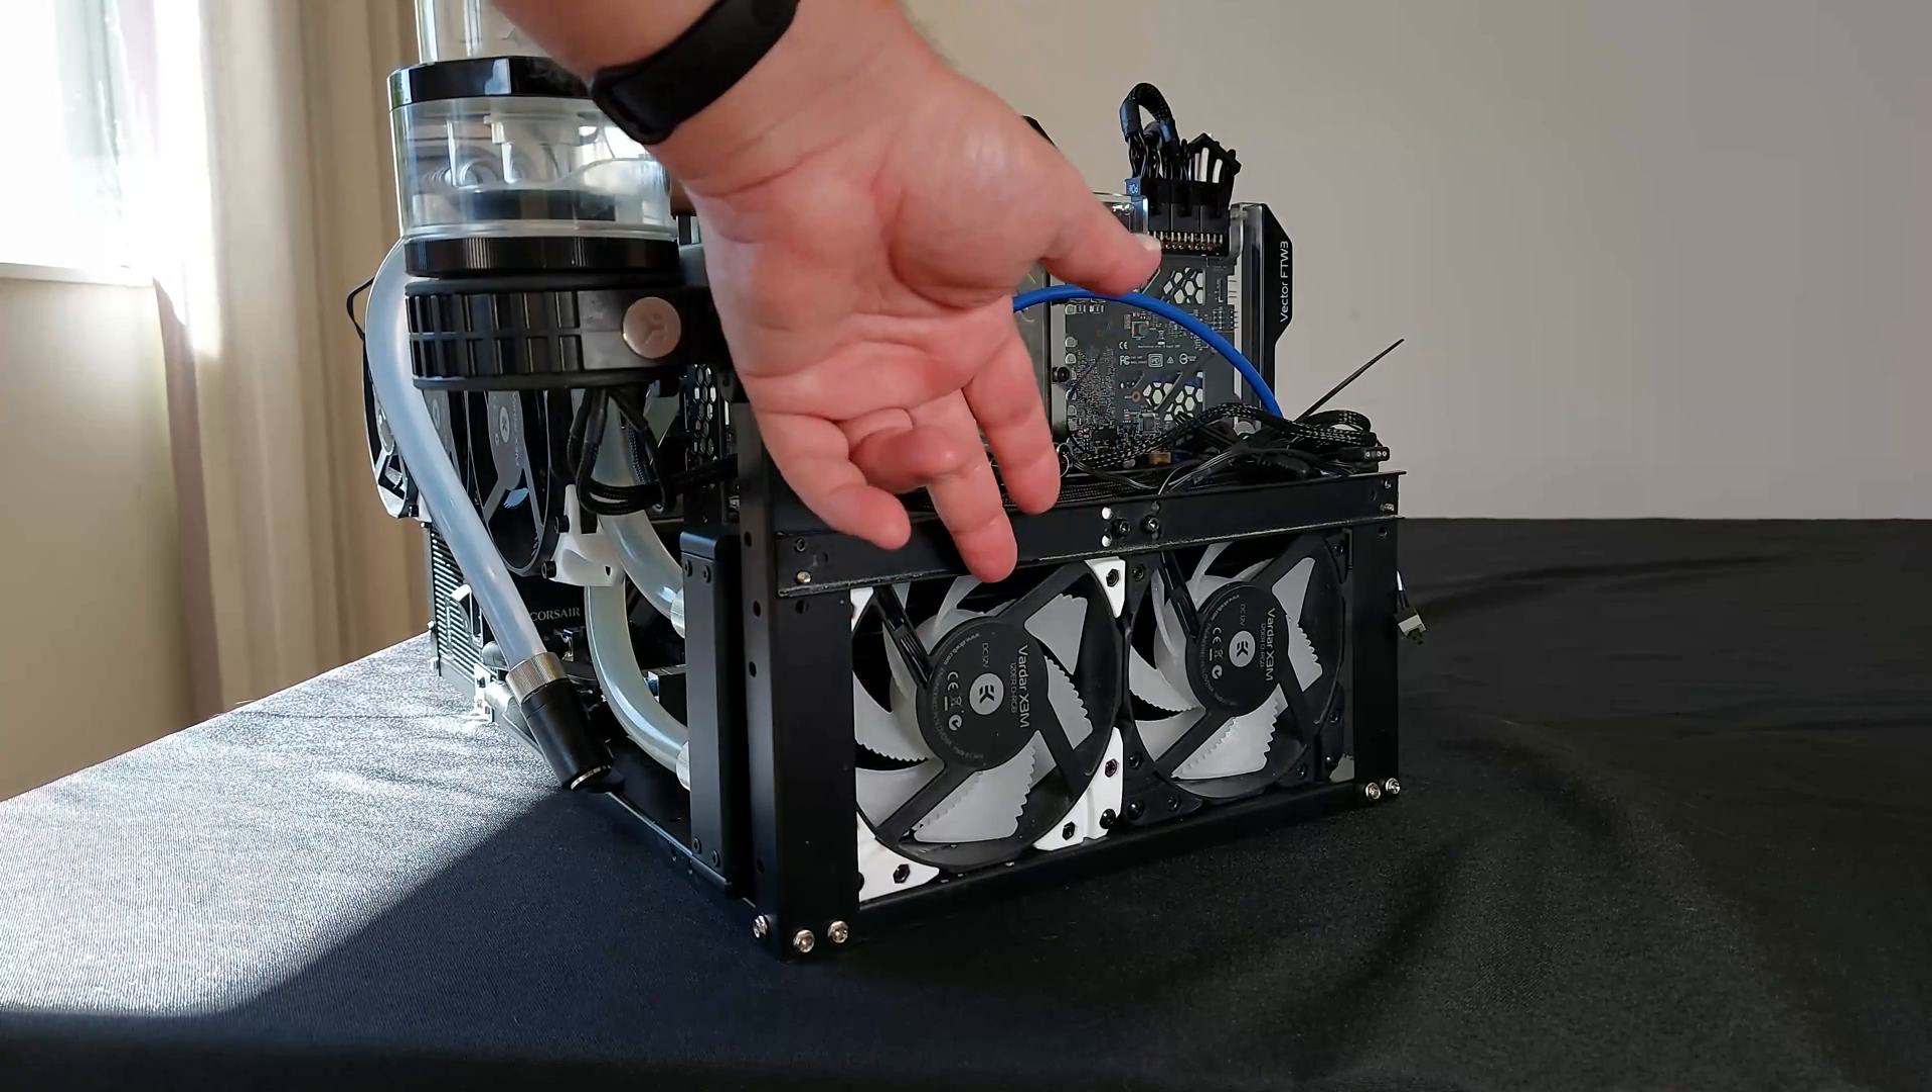I put the radiator and fans down here and that part's all good.